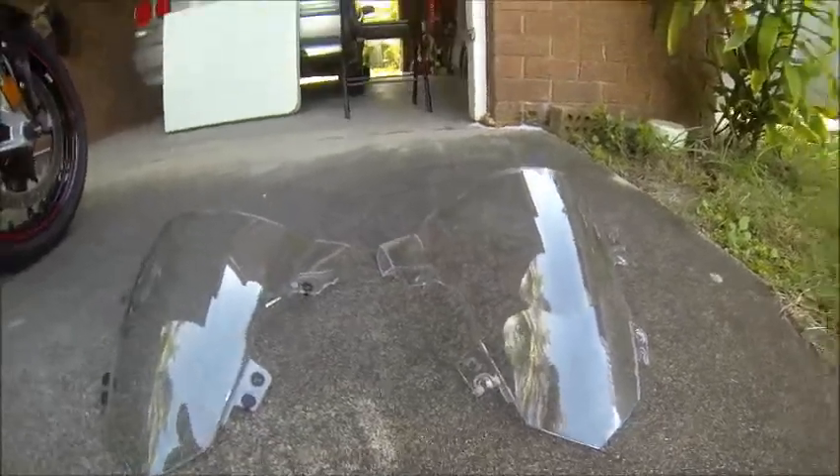Now we've got the two windscreens off.